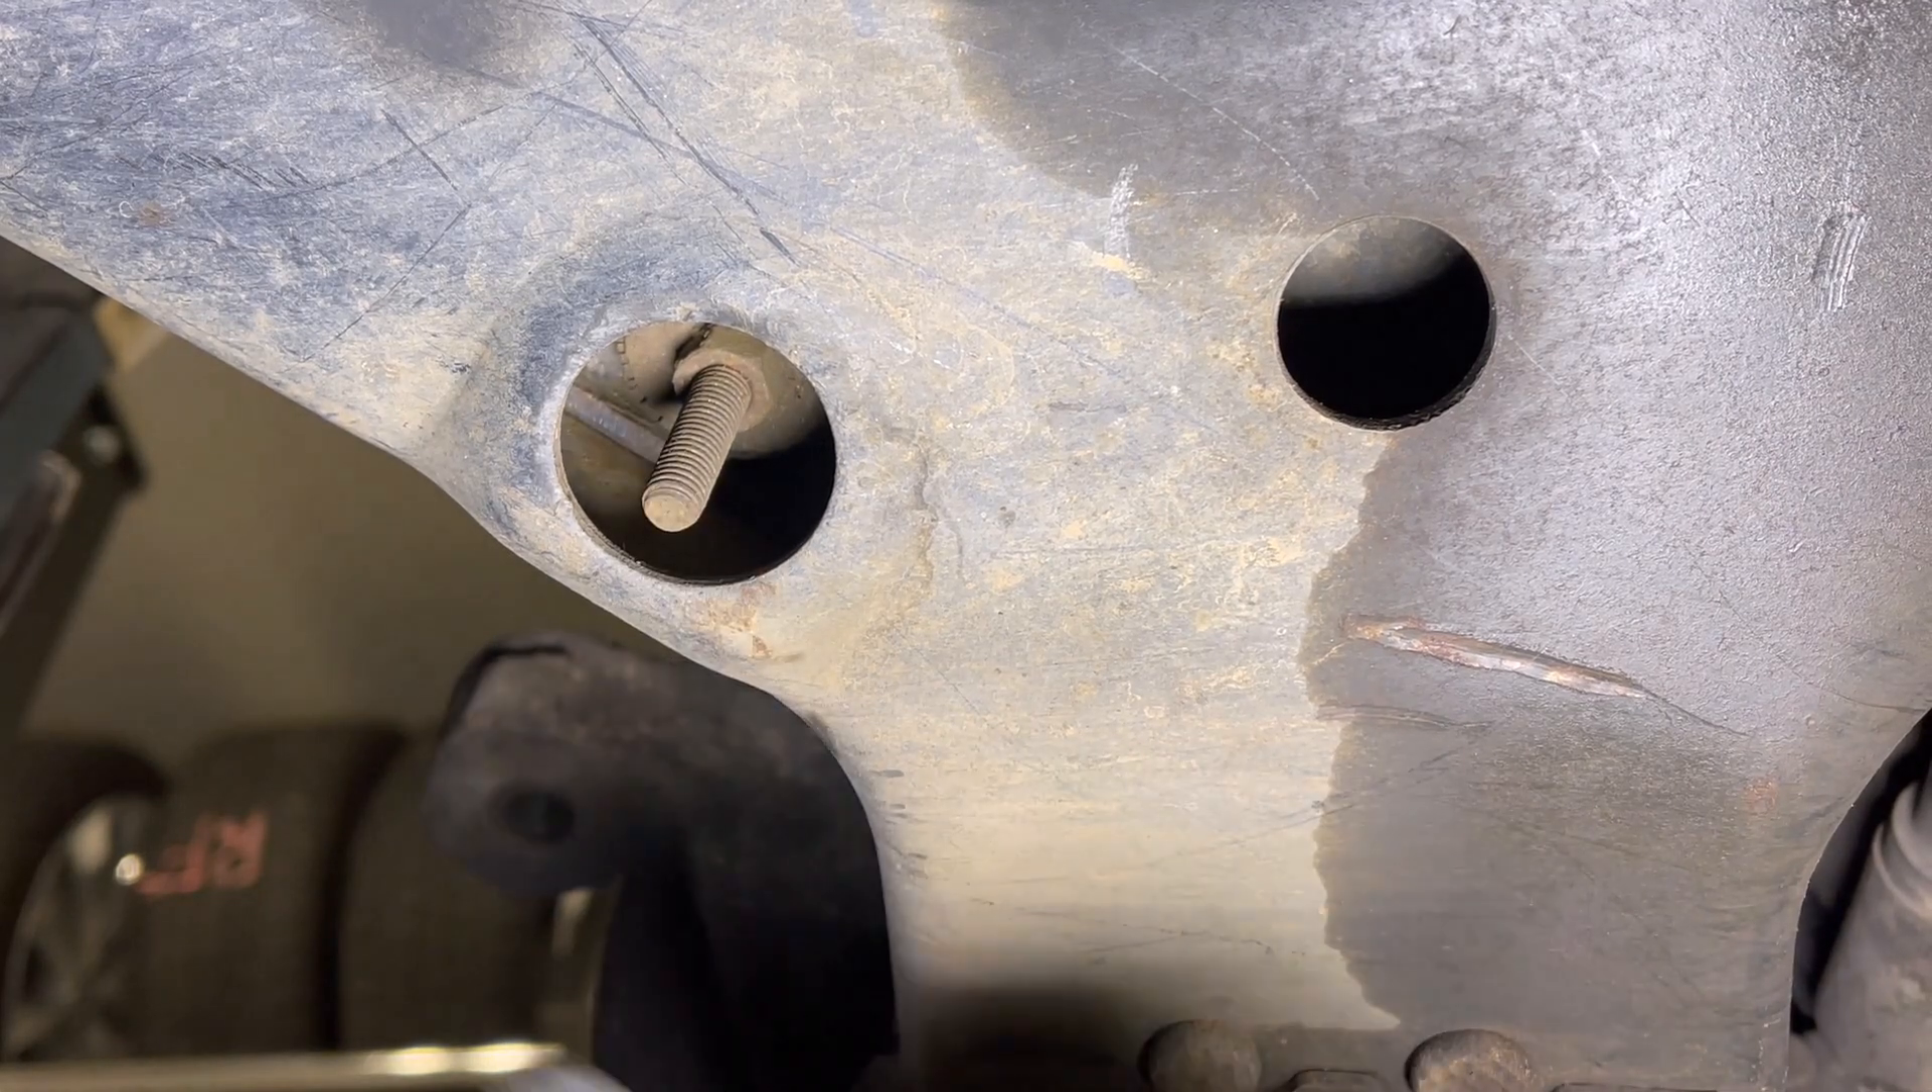There's a hole but the sway bar end link is coming through at an angle such that you can't get a socket on it.